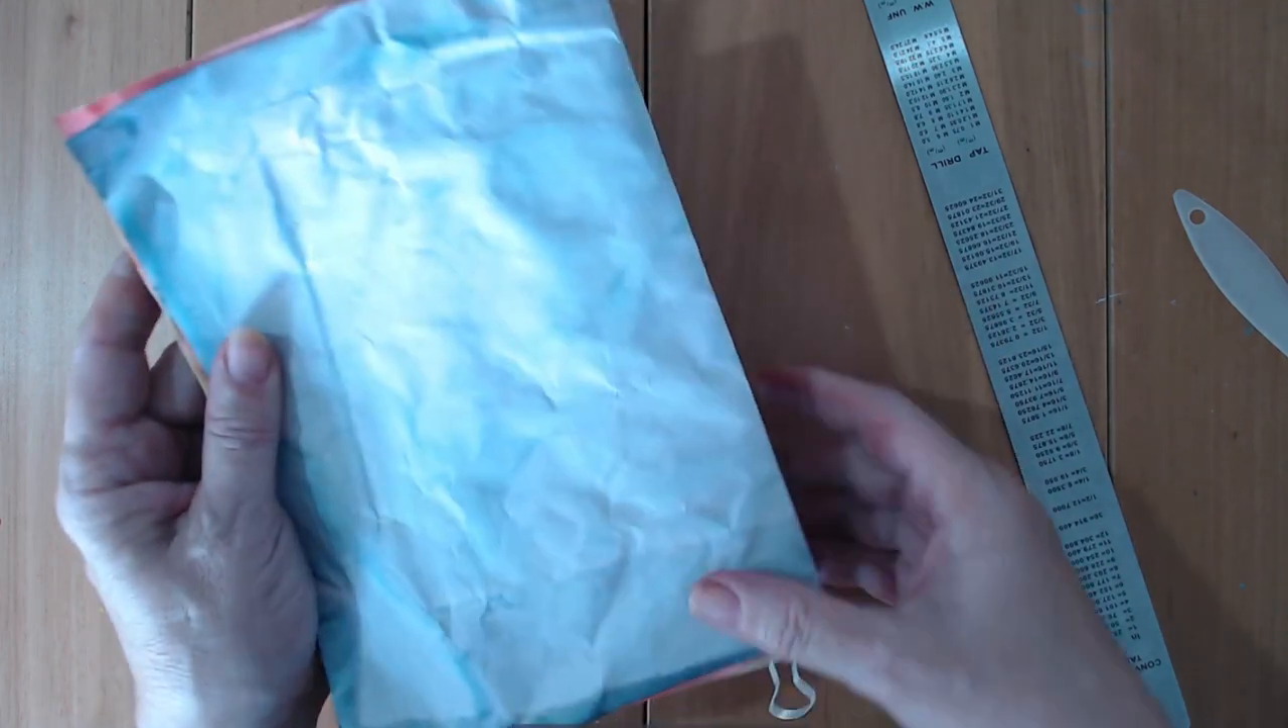Because you've got the red sticking out there and on the bottom. So it's not just badly lined up. It is a different size.